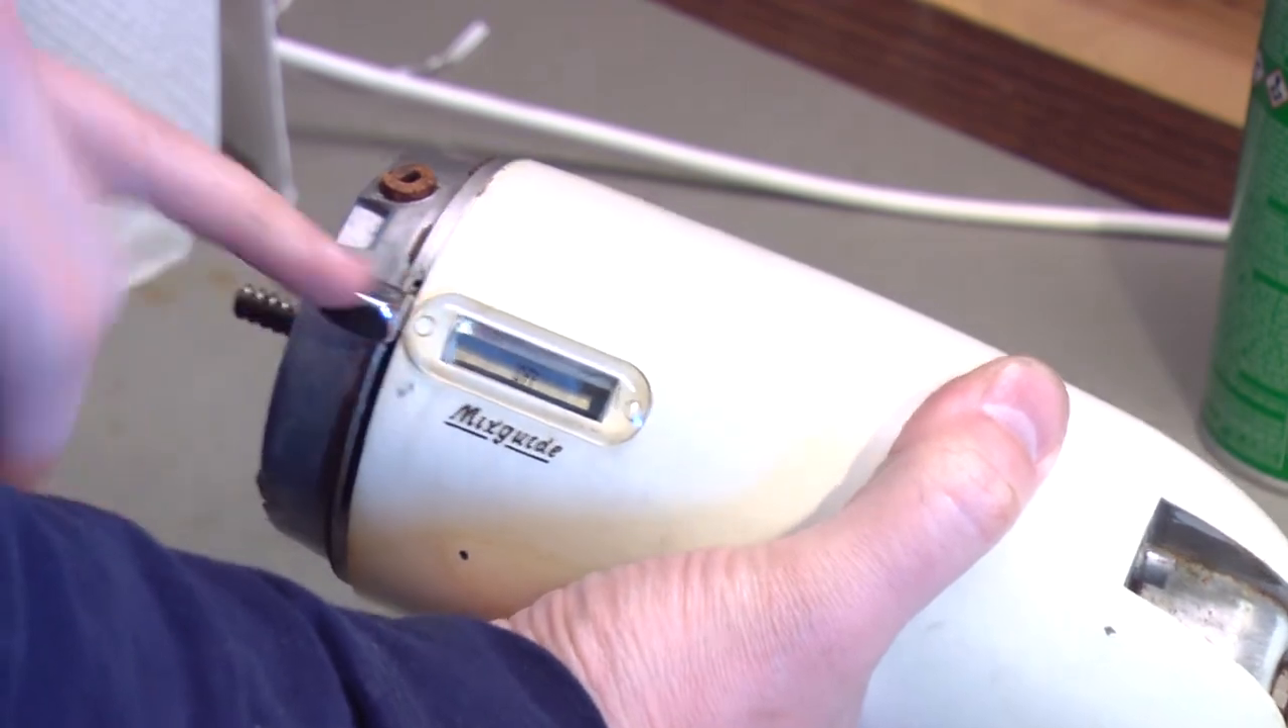I cleaned up the mix guide window and reinstalled that. And now you can see through there how that works.